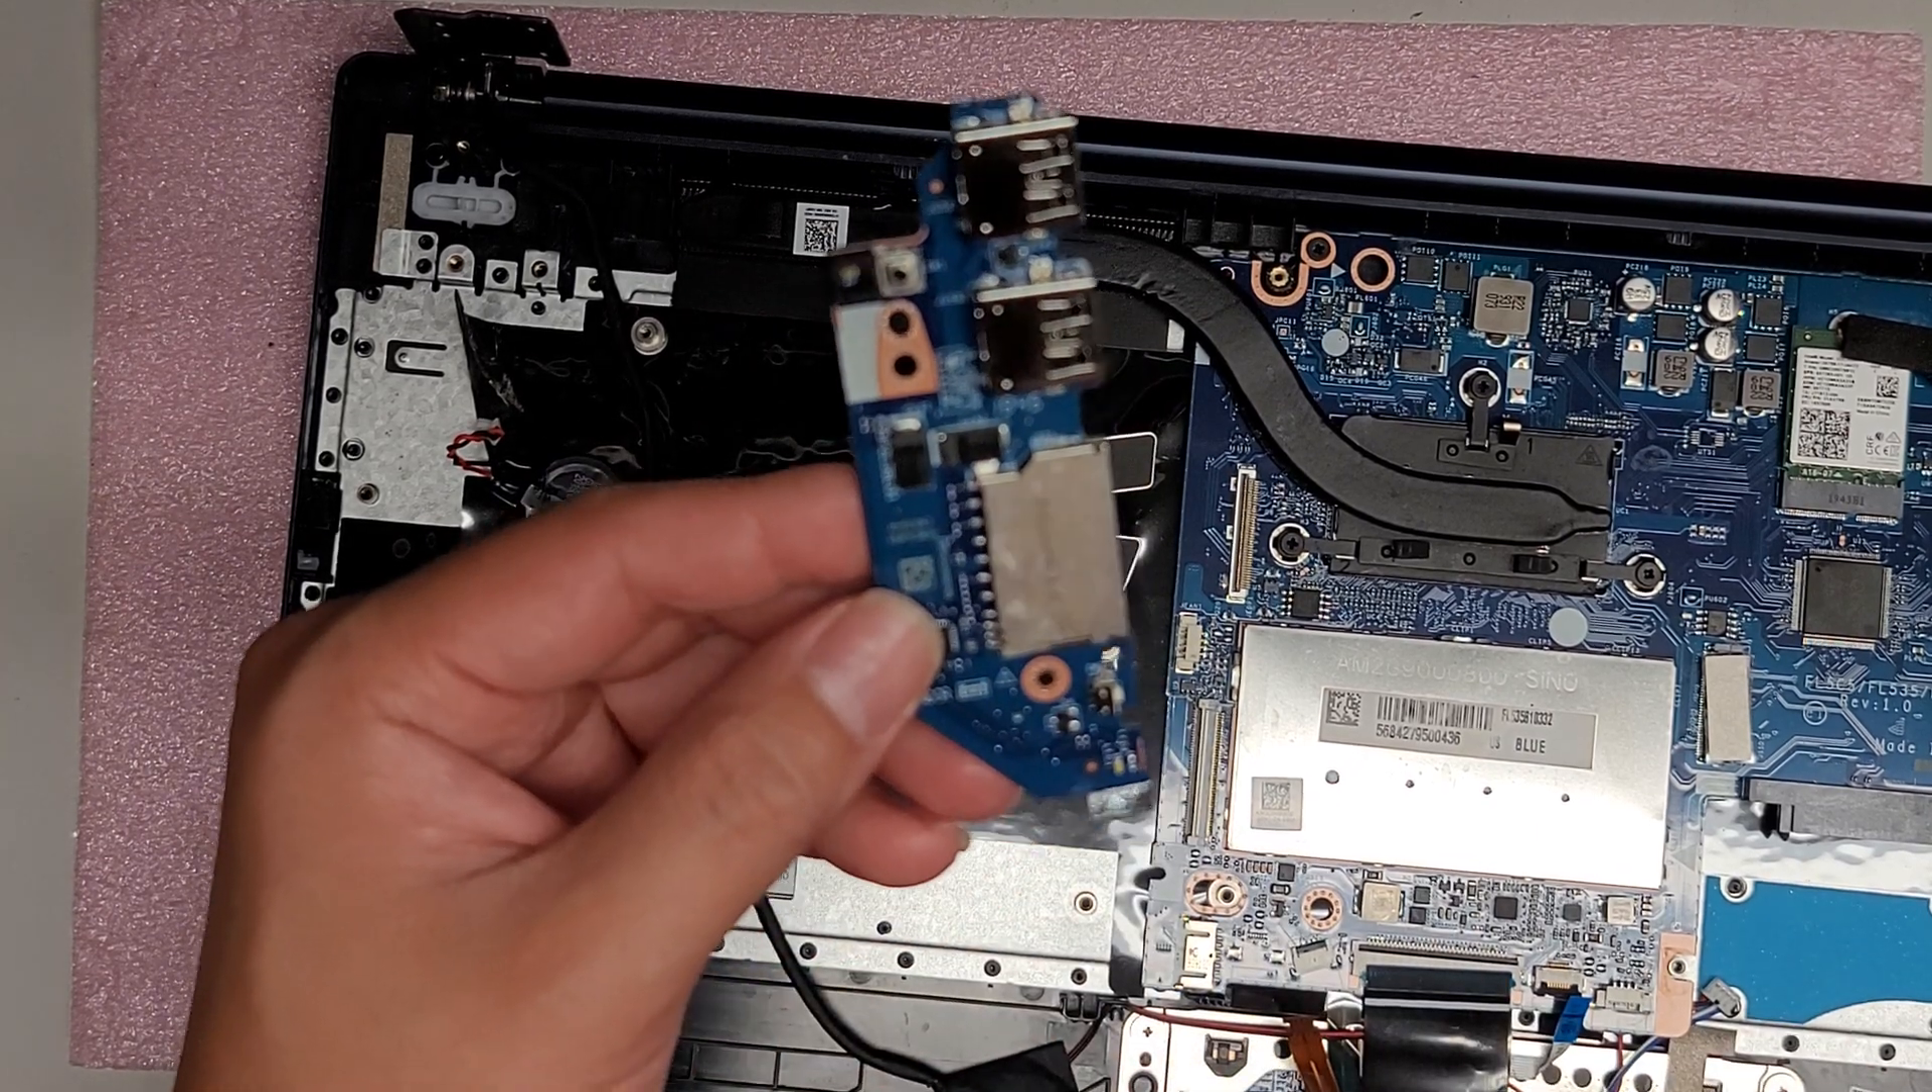Now you got the board out.